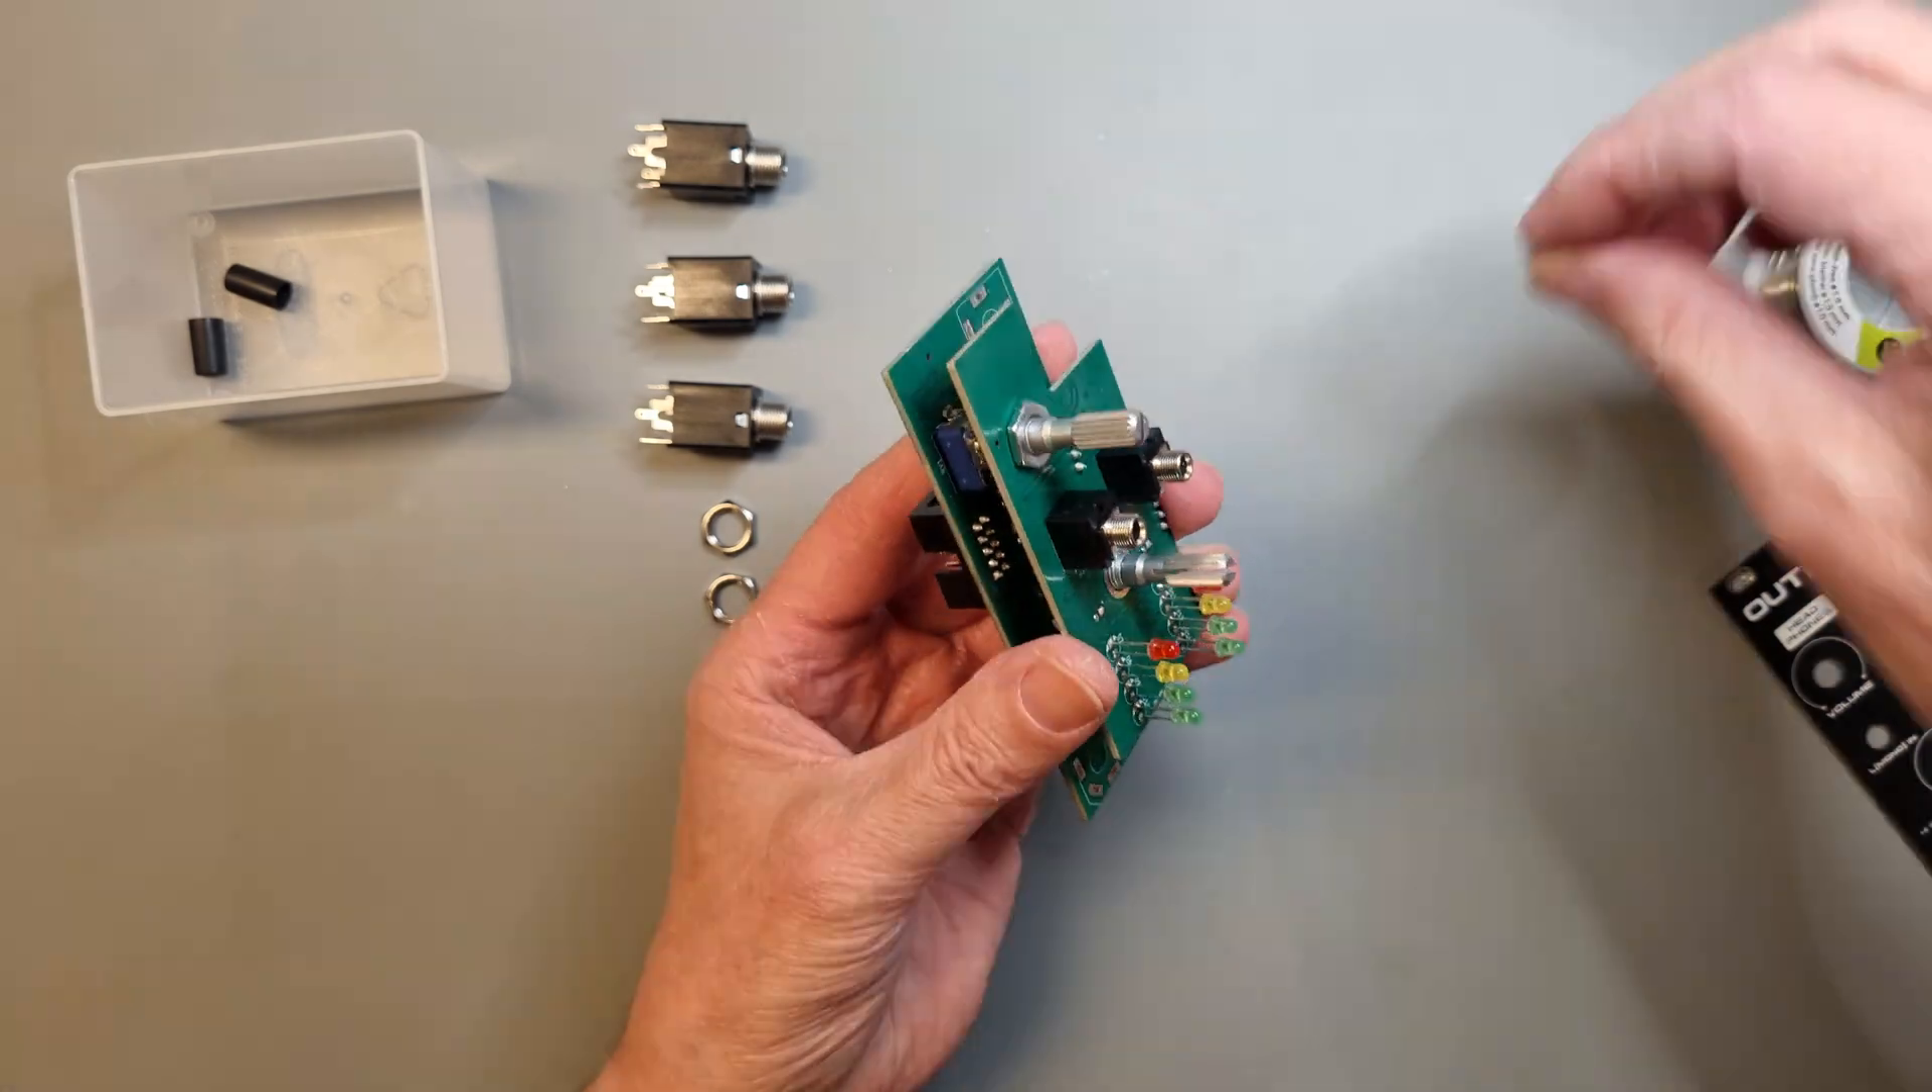The module is almost finished now and the last step is to put the boards together and attach the TRS jacks.